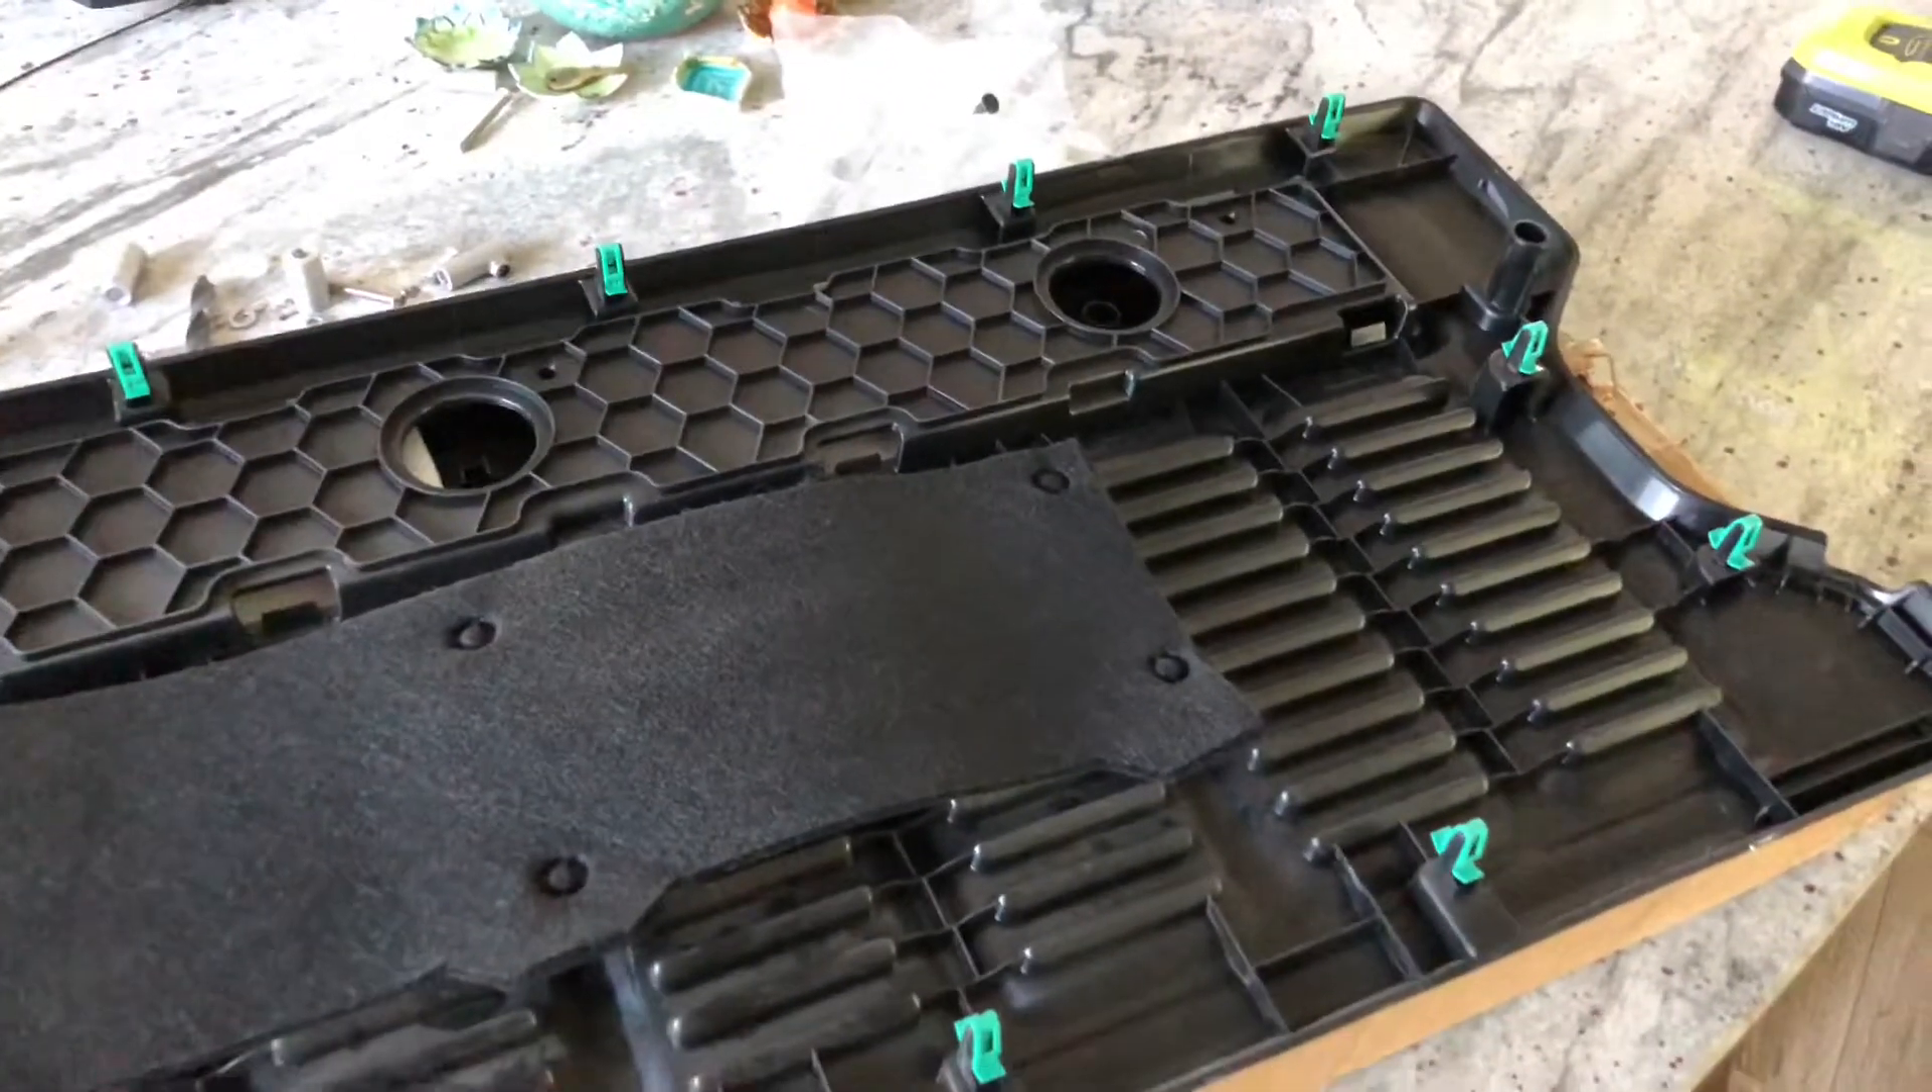Okay, so now I took off the back panel off of the Jeep.